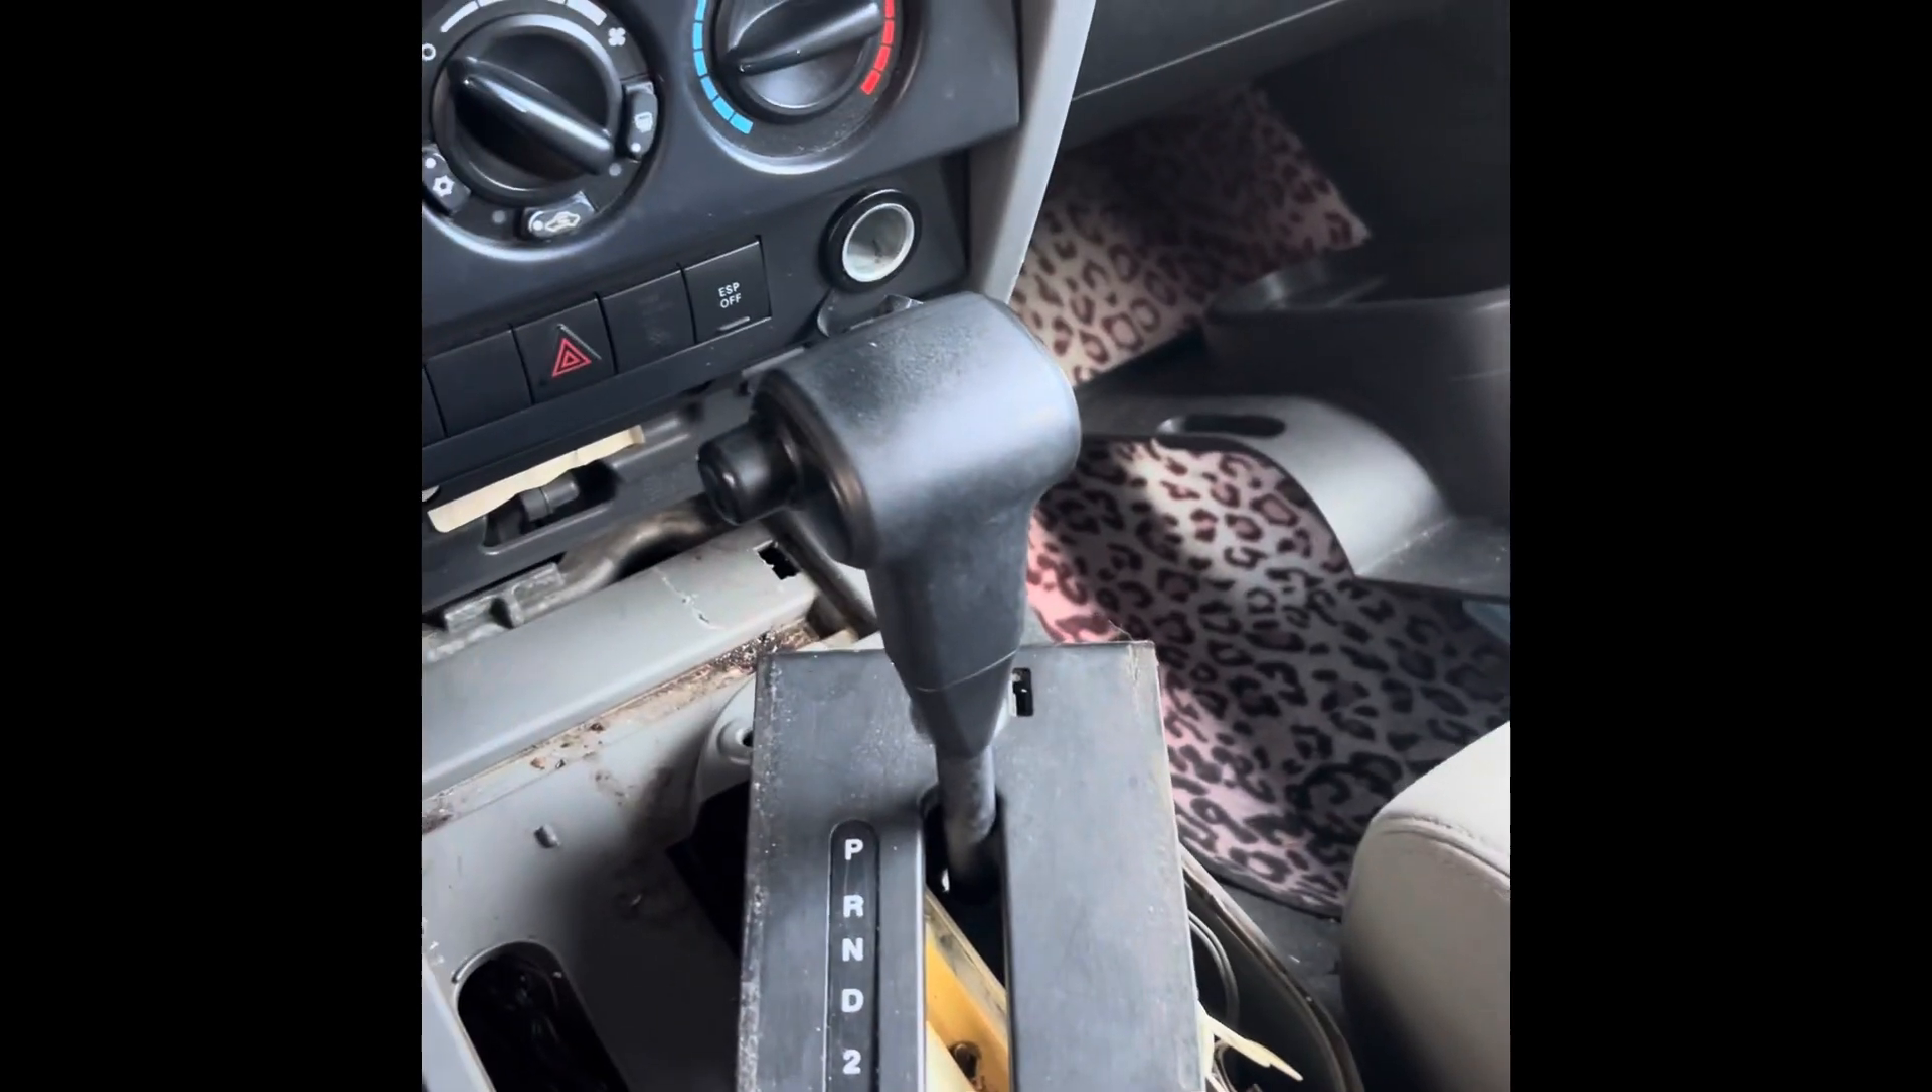We took the trim off already and we're going to move on, pull the shift cable off from there.